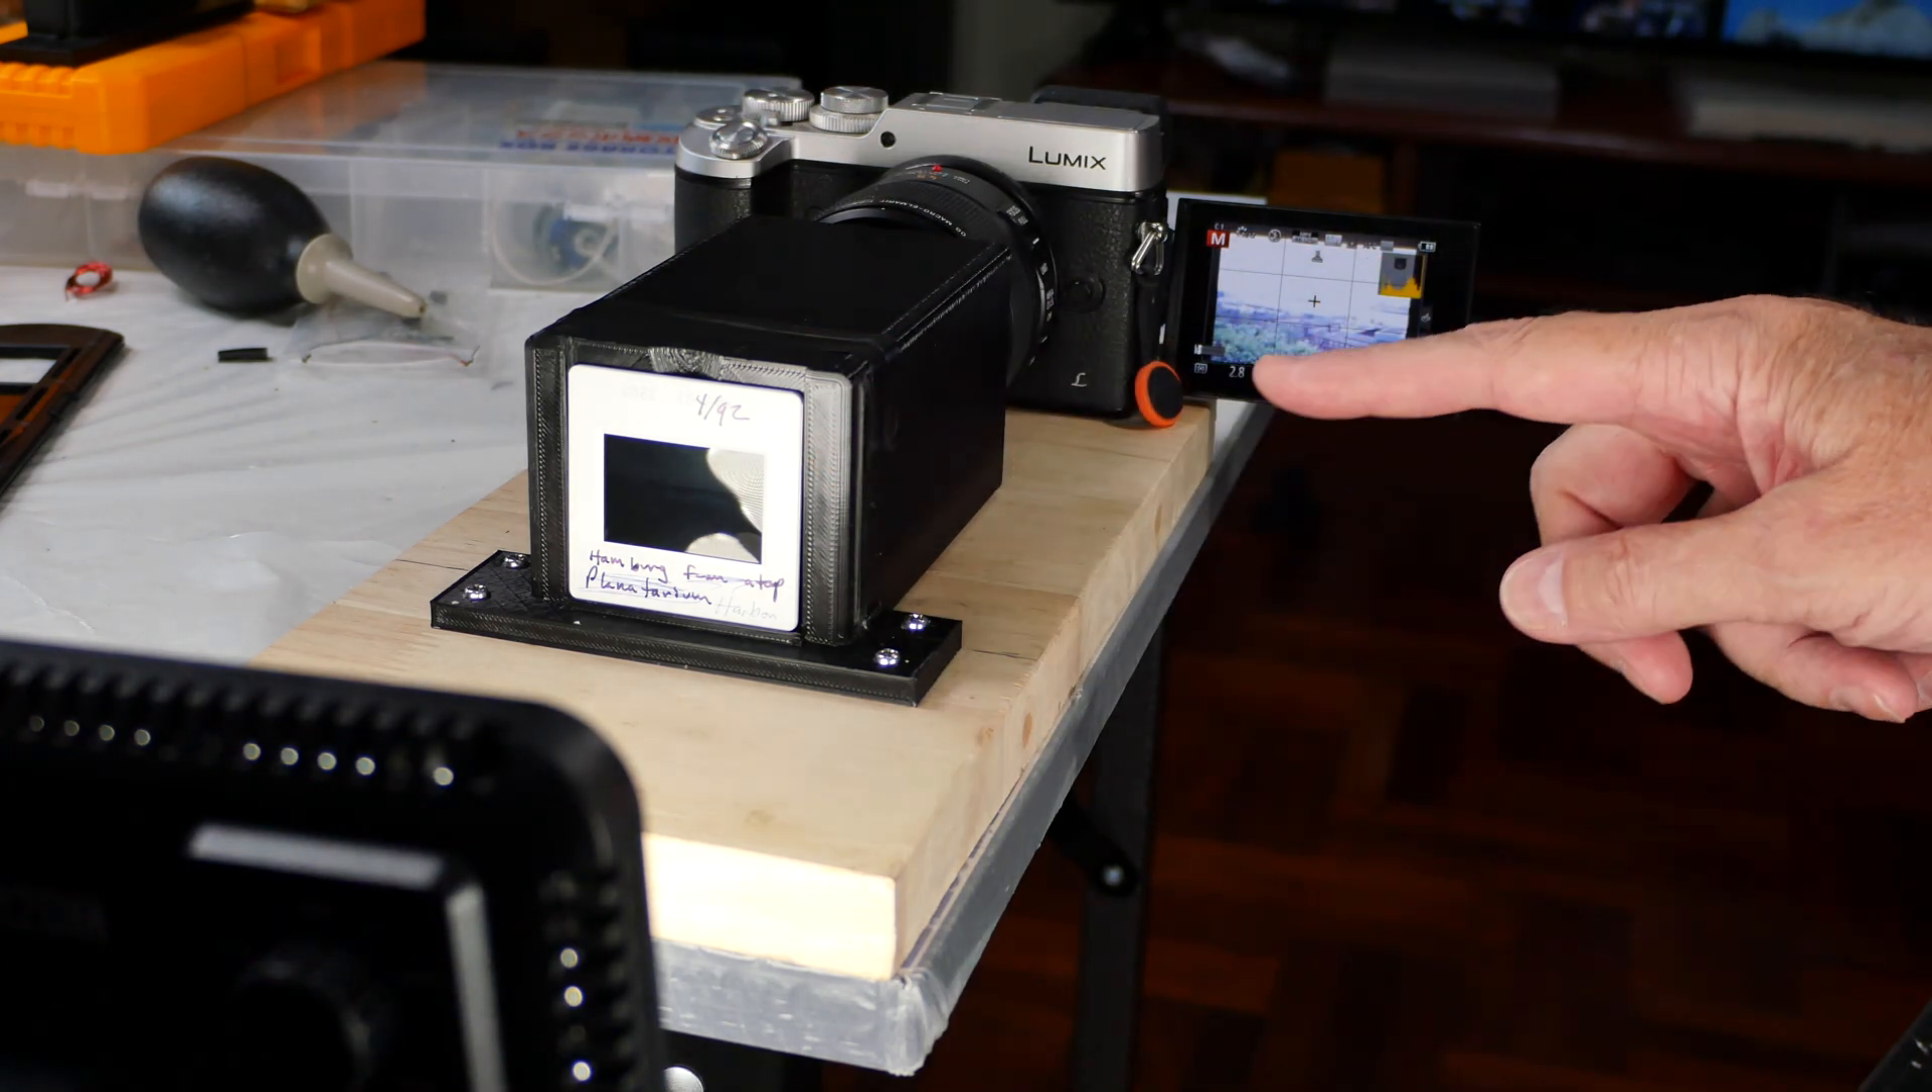Okay, so we have our slide in place.